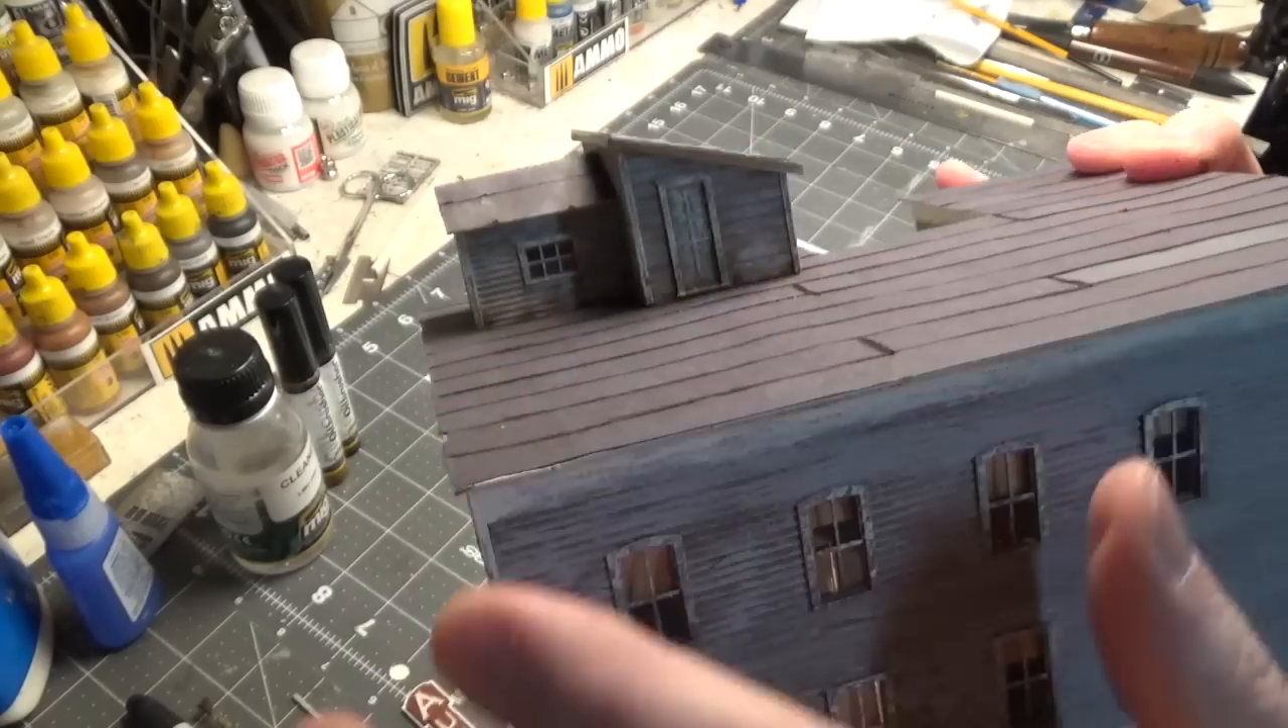Okay, so I finished the tar paper on the roof and then I also finished the little structures.